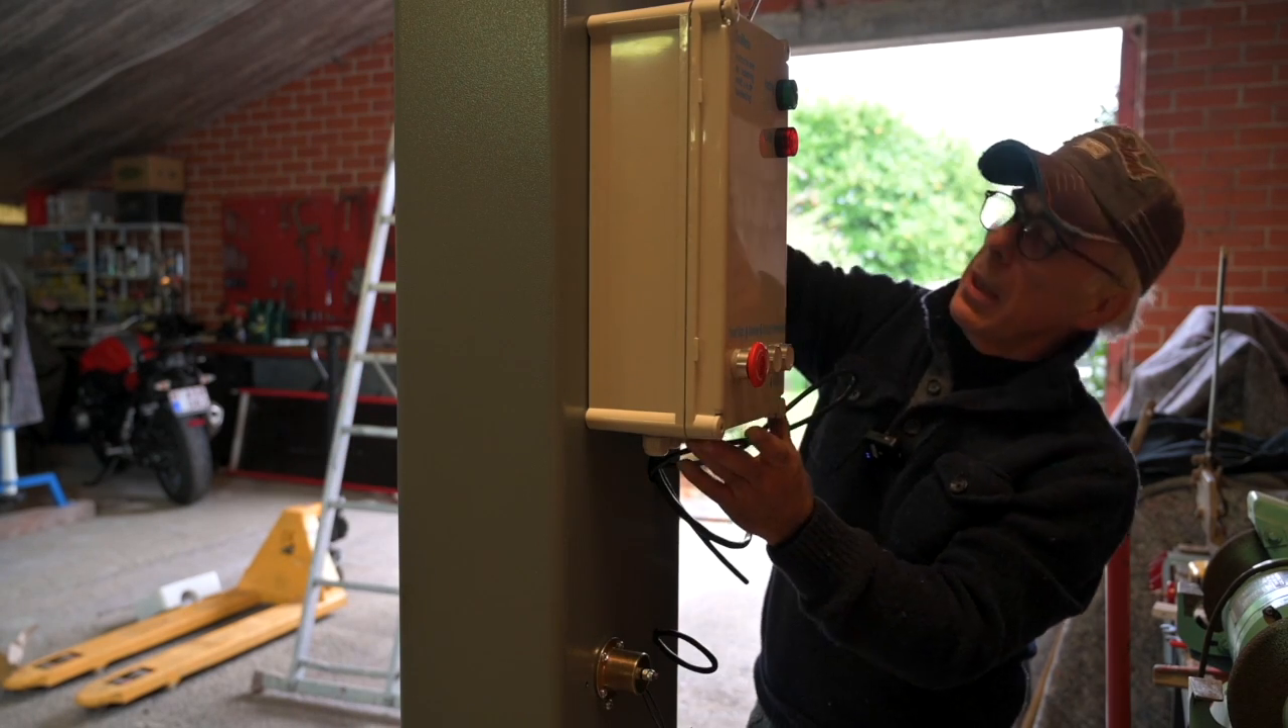So control box is in place.